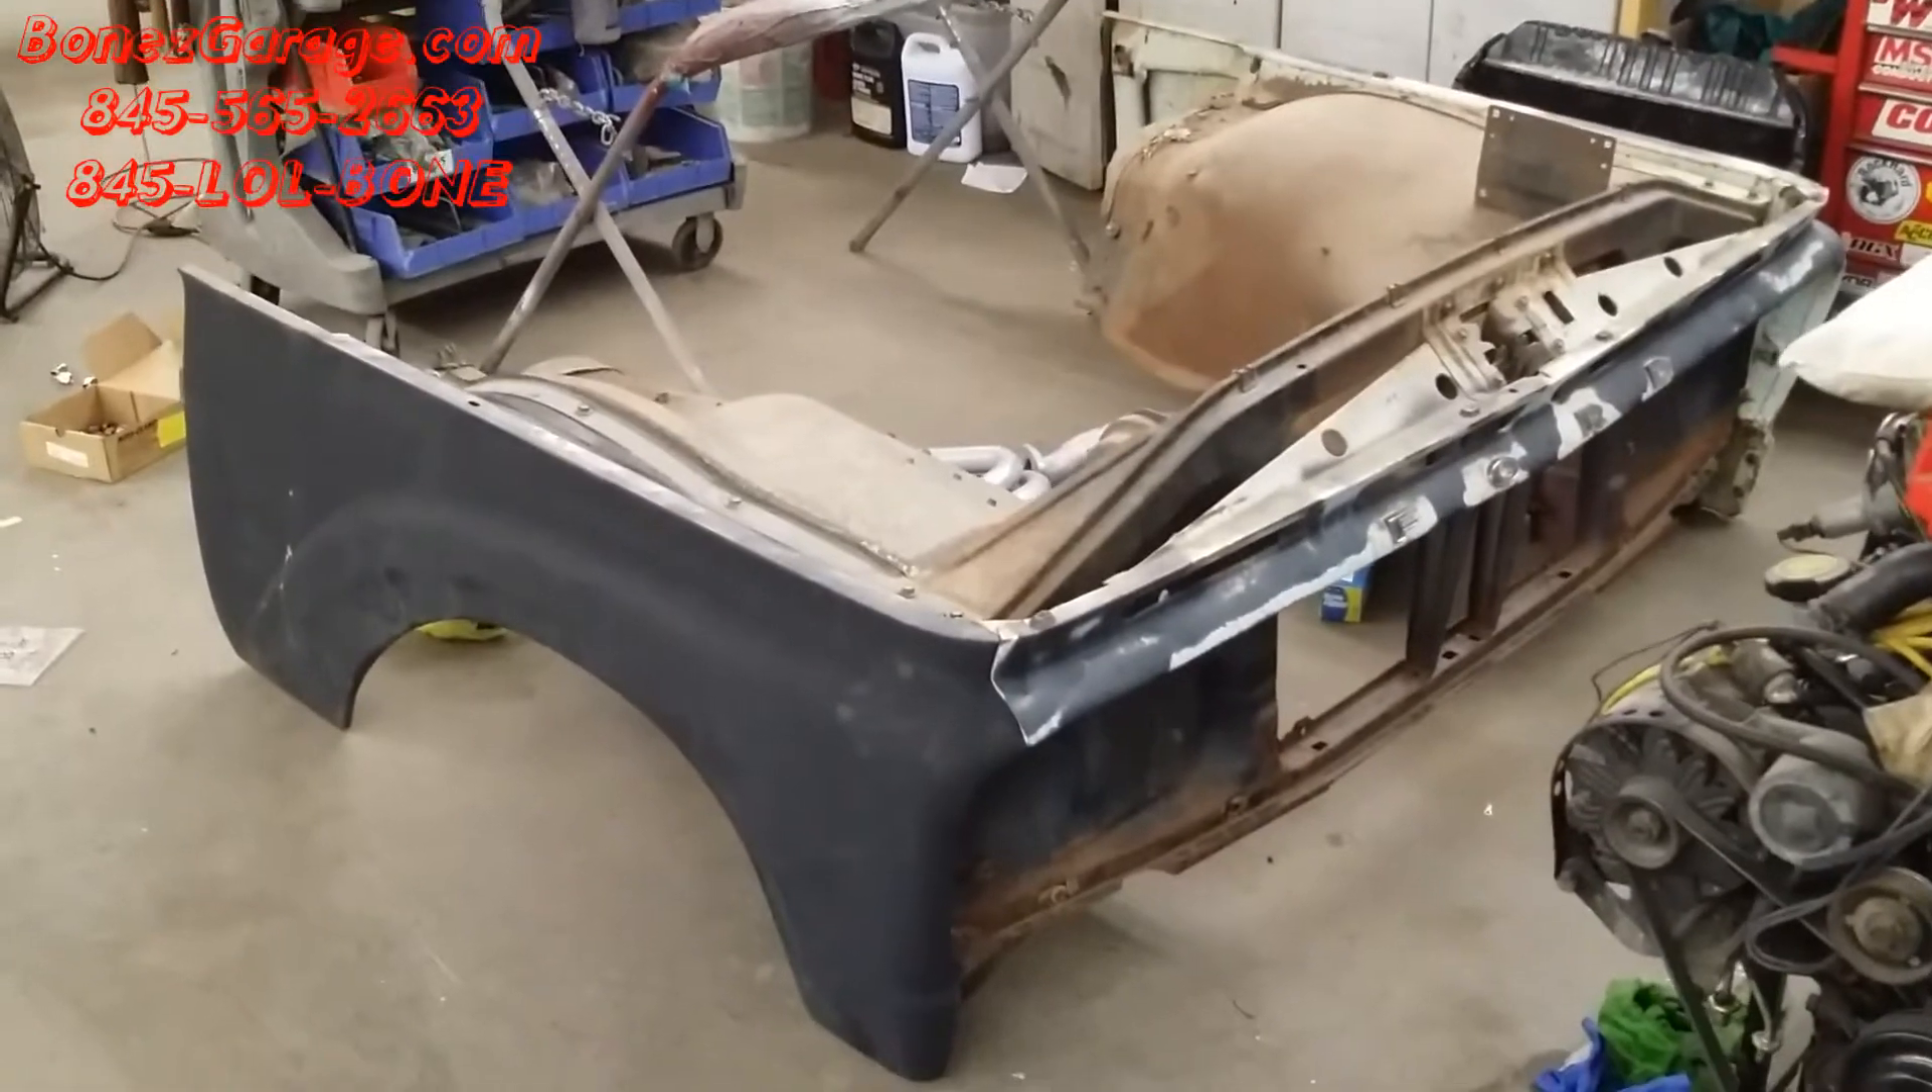There is the front clip right there. She came off all nice, one piece.